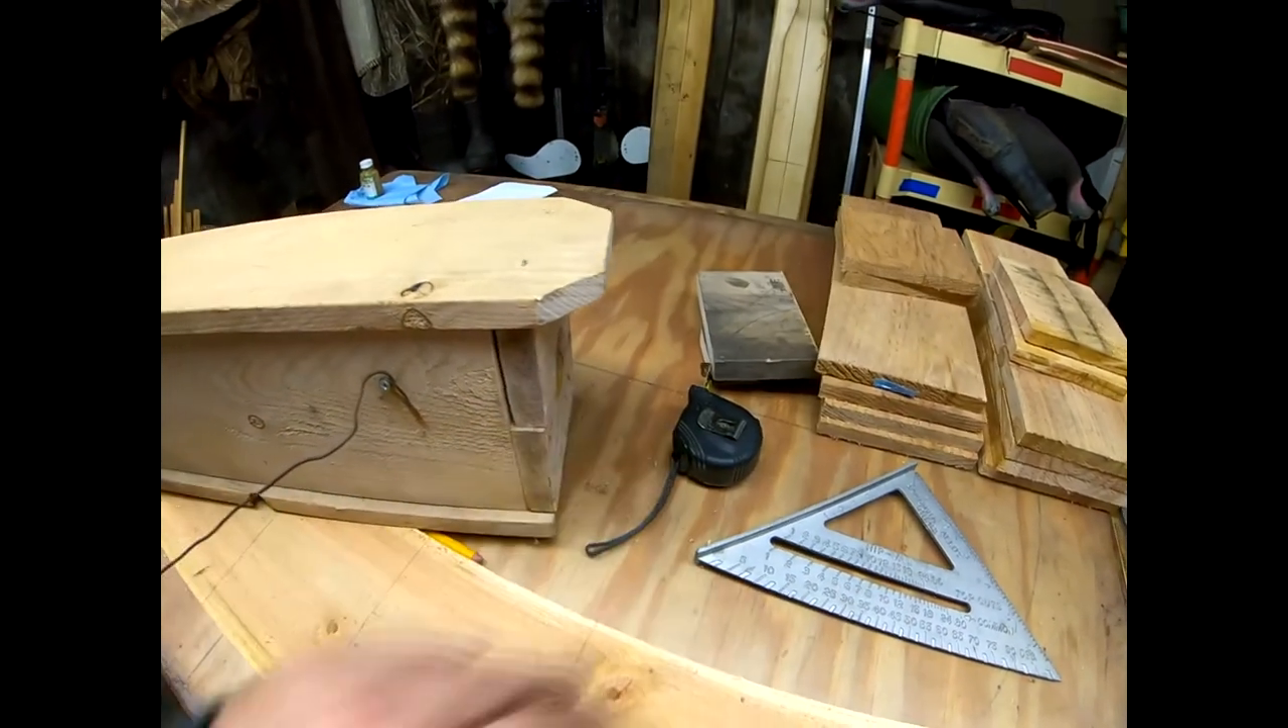My box is shut.